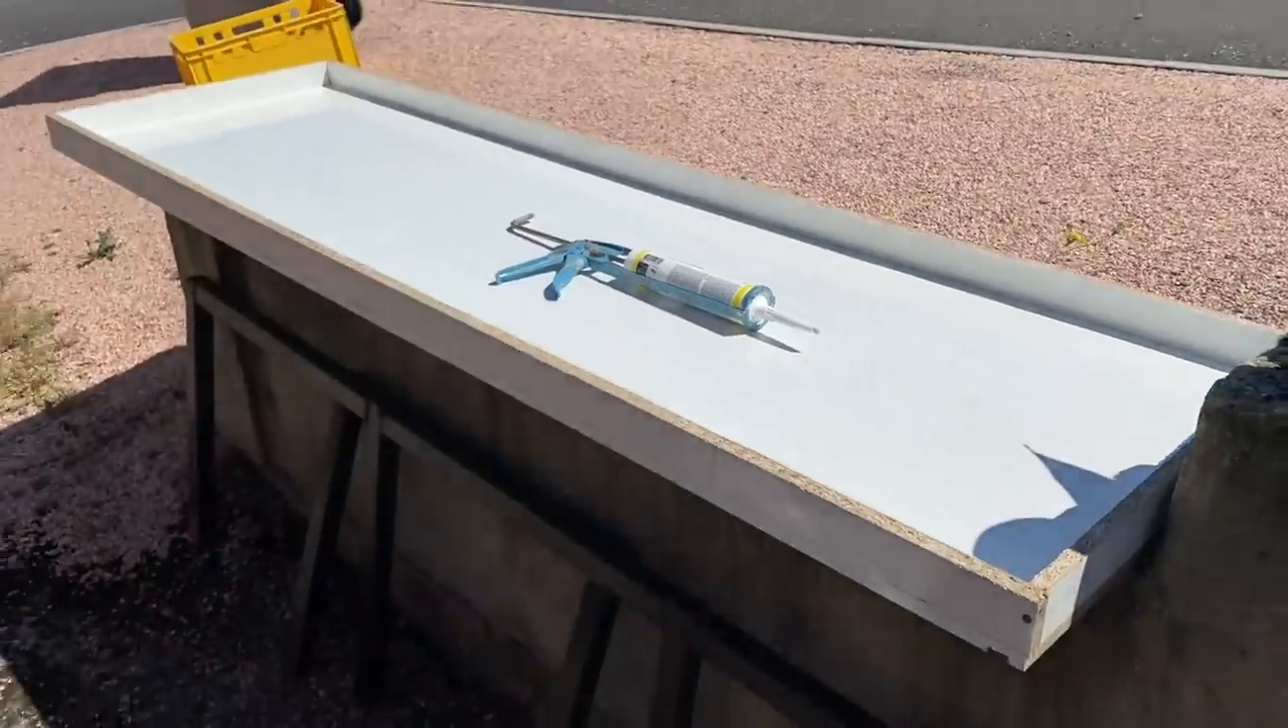Ça y est le coffrage est assemblé.